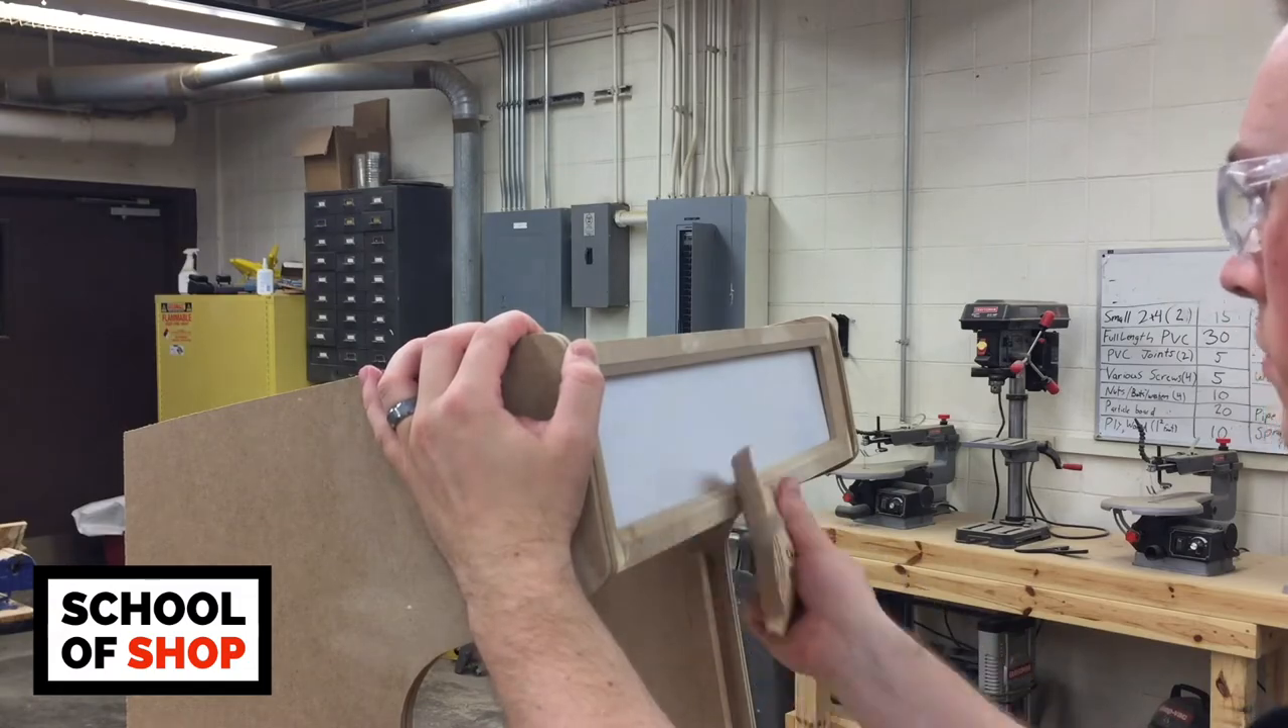You can see in this shot that I put some white plexiglass into the marquee, but that was just so I could see what it was going to look like and it looked really good.